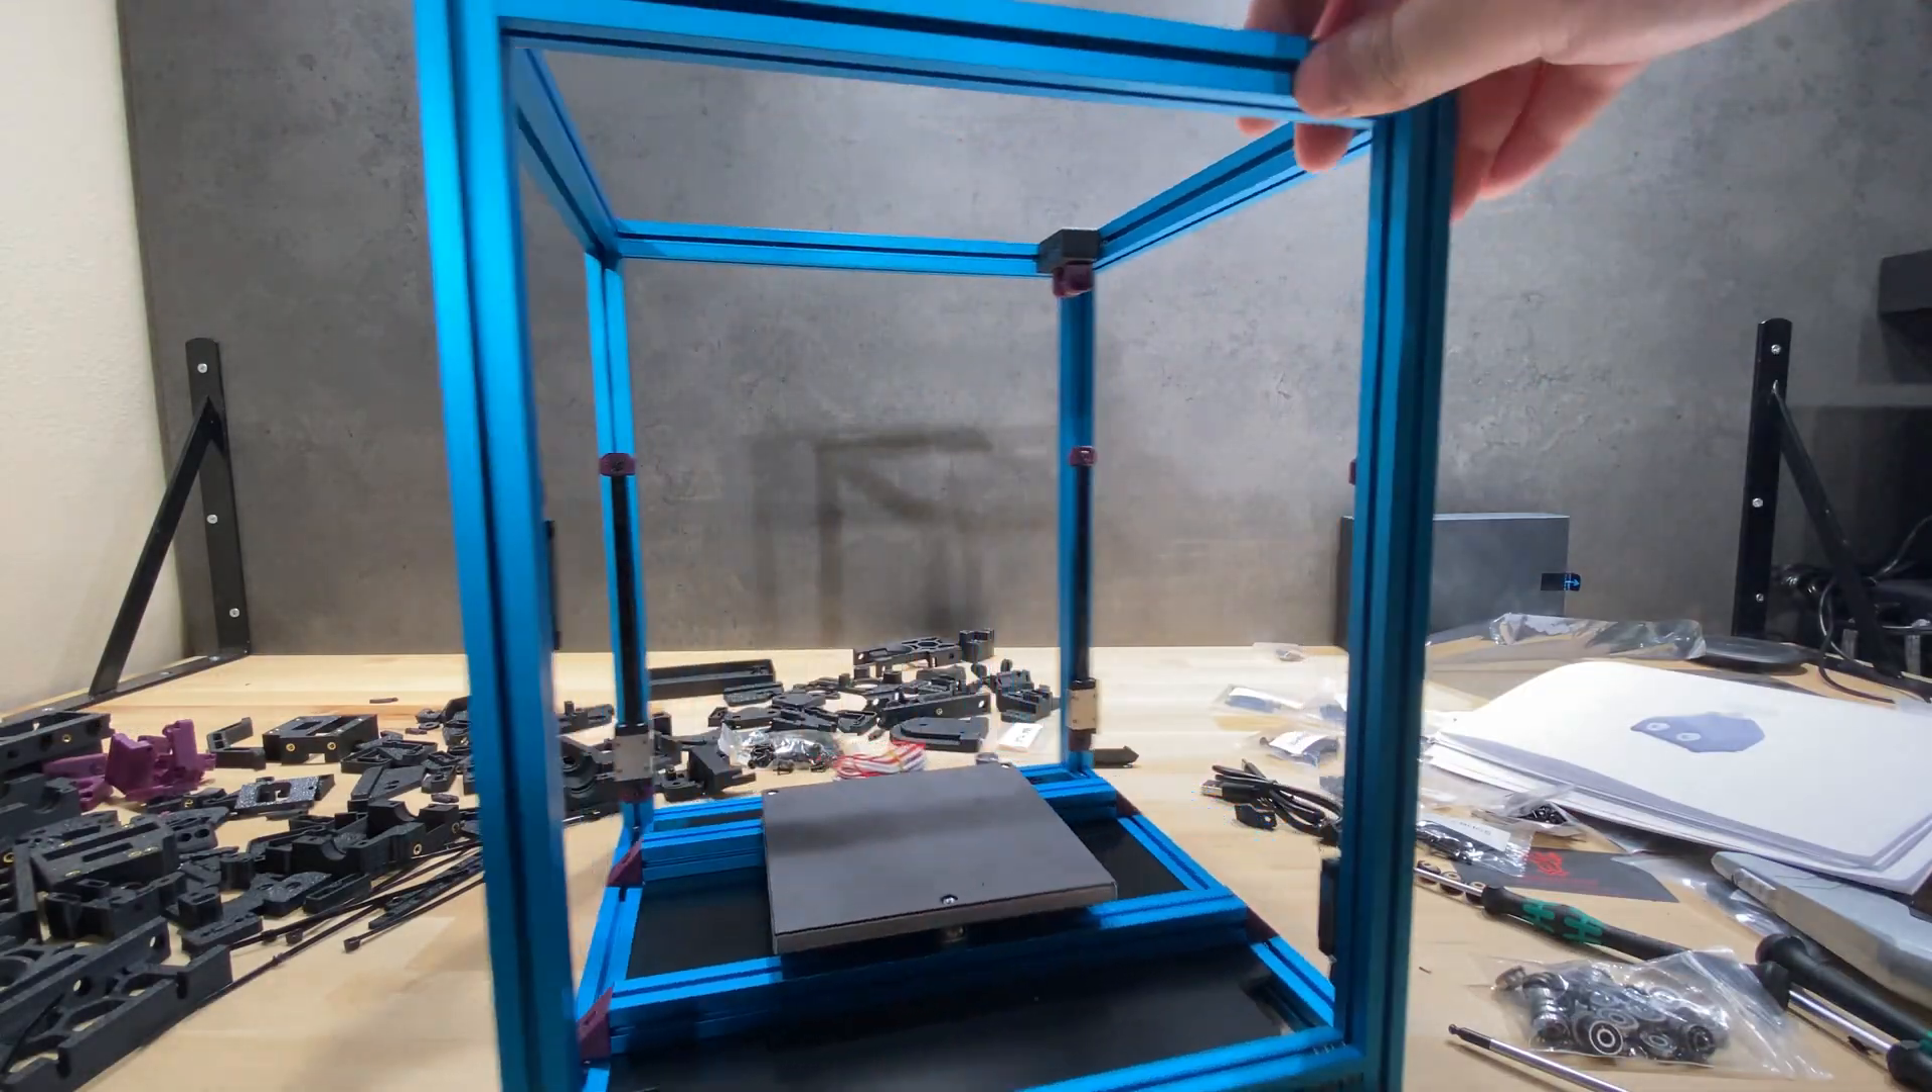Uh also you can see that i mounted the bed but this is the front of the micron and if you've seen pictures of the micron this uh might look a bit odd to you.